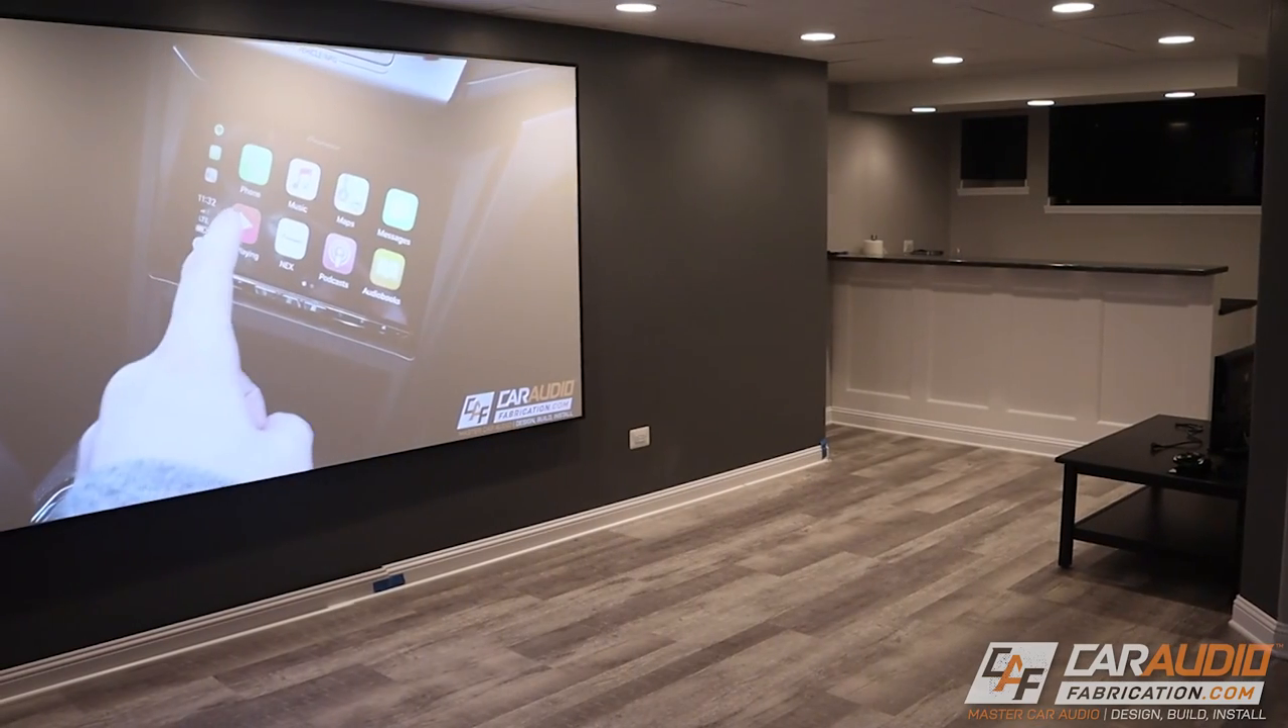So here it is we've got the screen installed and my friends I have to say the payoff here is huge.